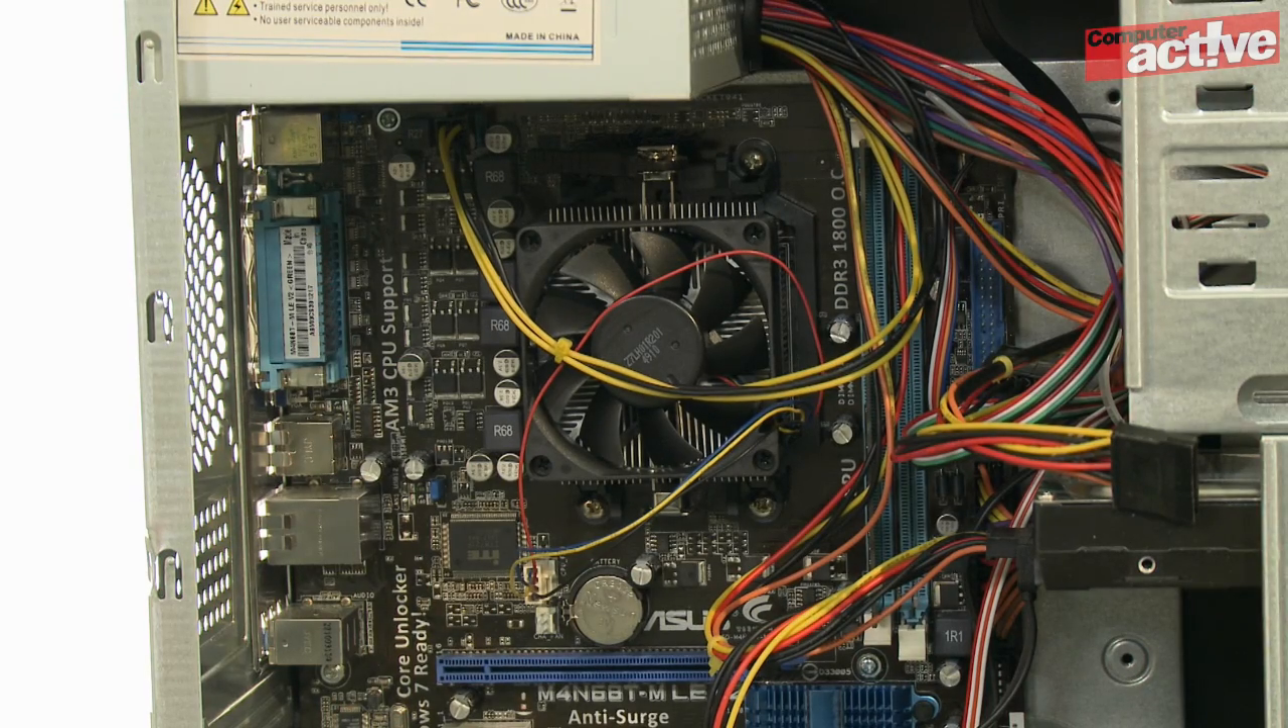As you can see here, we've already got the side off the computer.